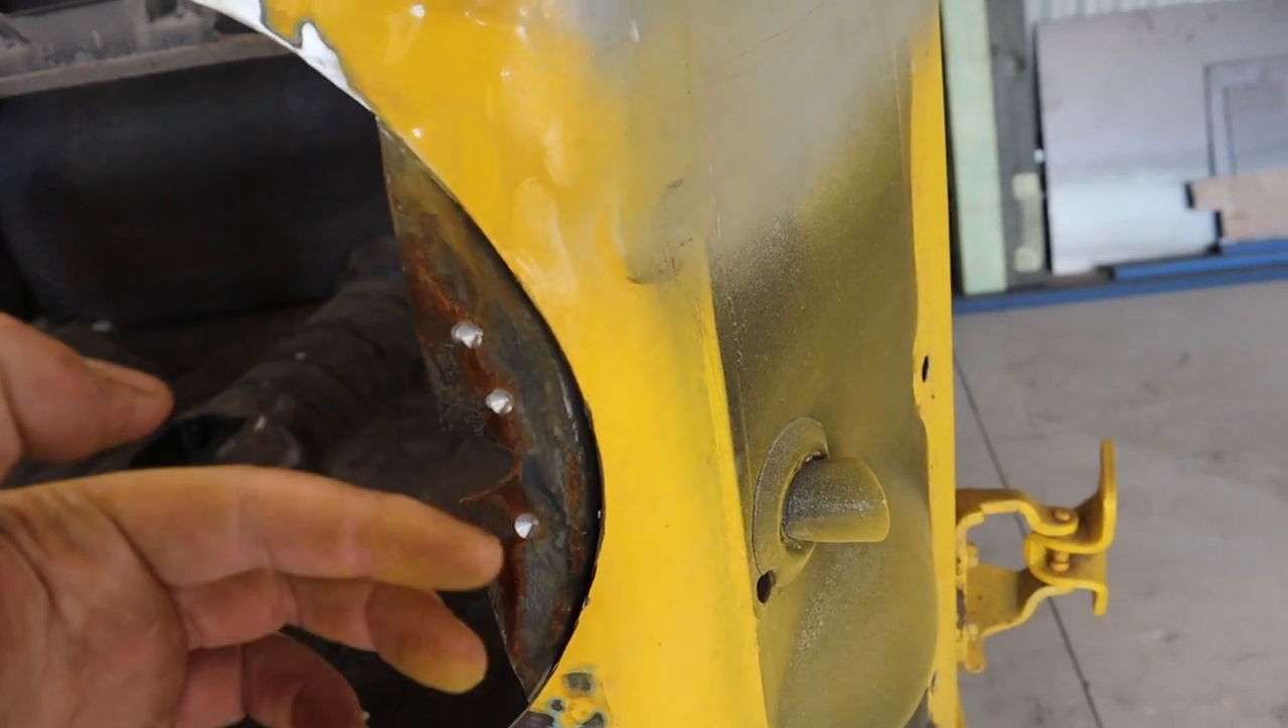So you can see that there's this inner section here that's protruding.